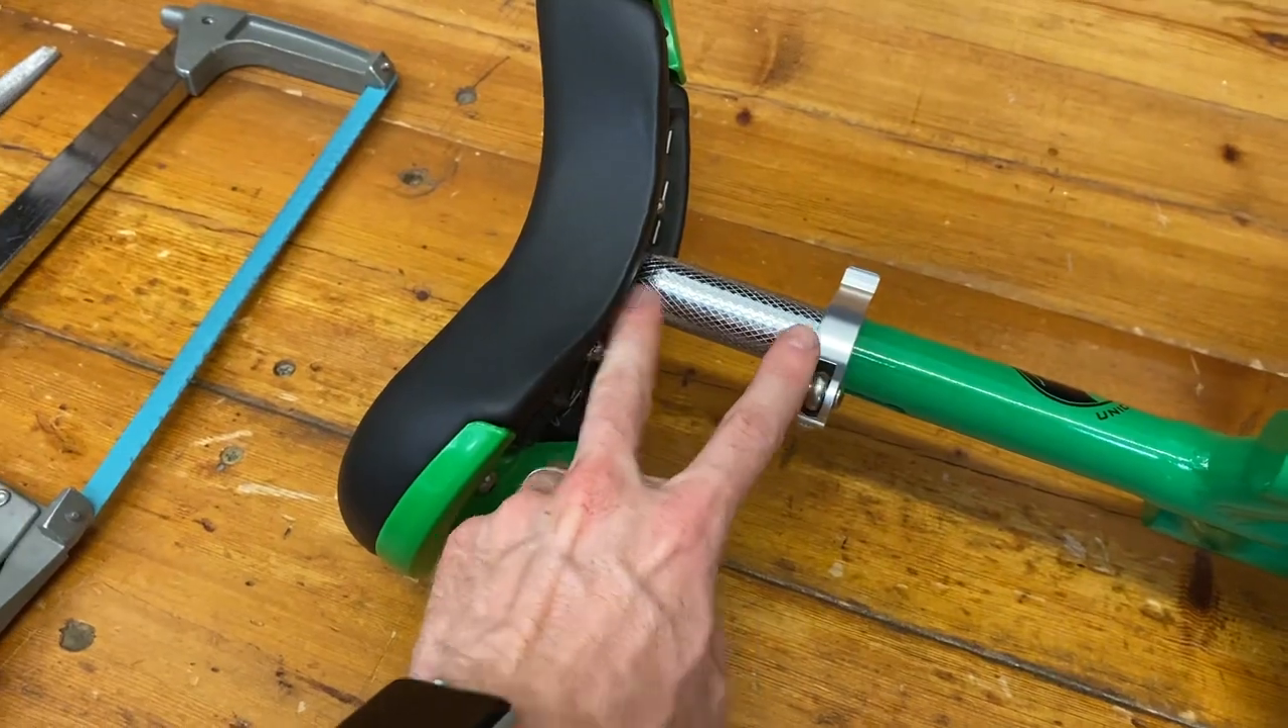Um so as you can see the saddle doesn't go all the way down so this might not fit the shorter rider.